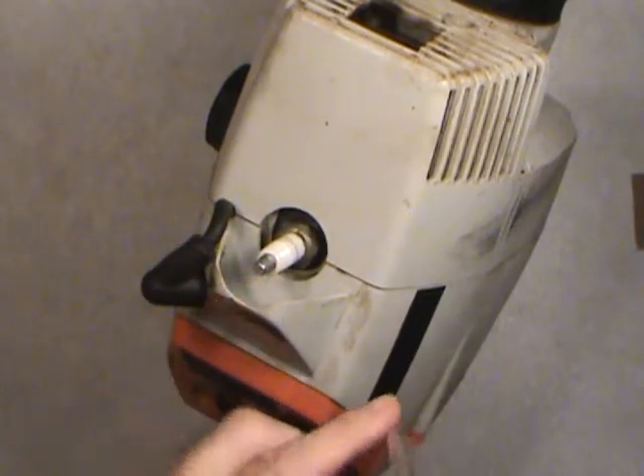Now, I had to back up here to show you the spark plug is still installed.